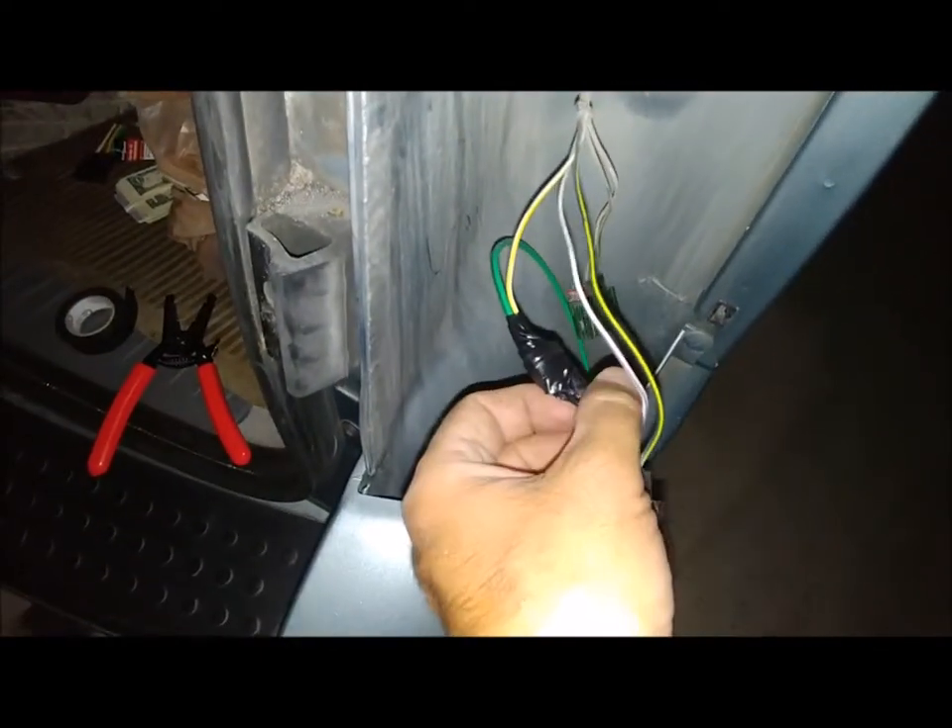Okay, so I have my green wiring in. I have it taped up.